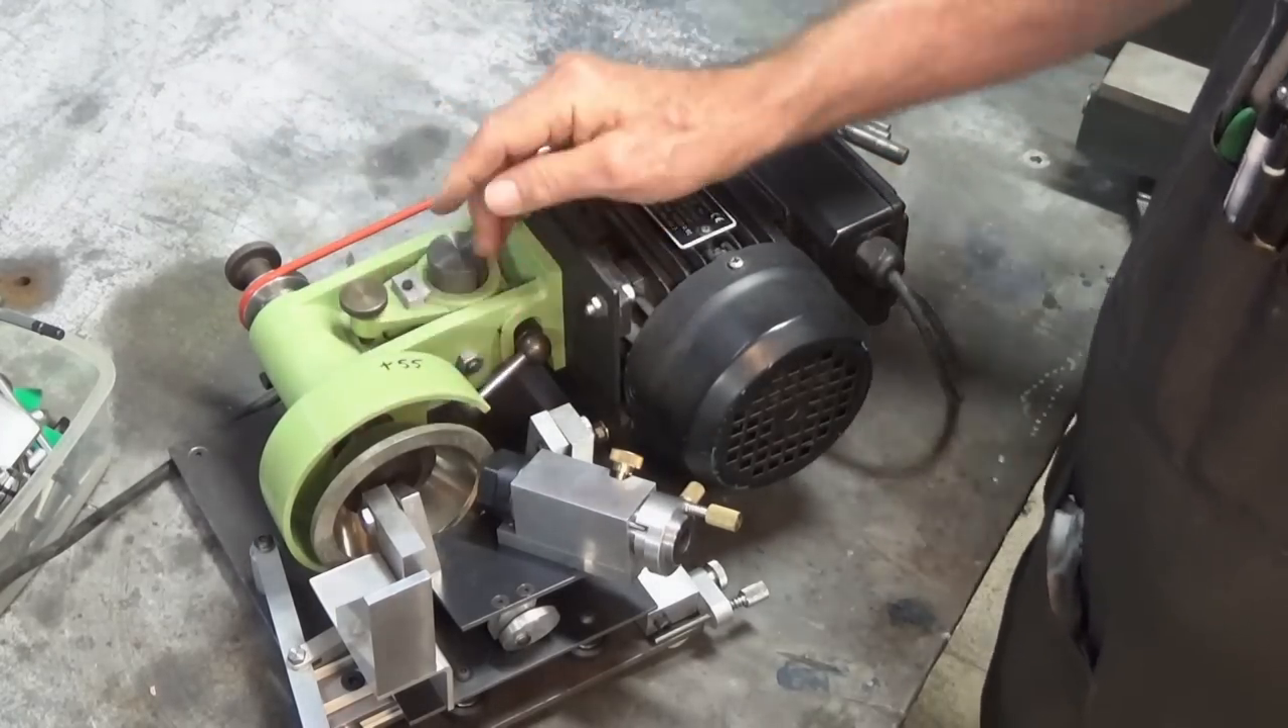Now also this wheel guard is a bit useless. It doesn't protrude far enough forward to cover the face of this CBN wheel.